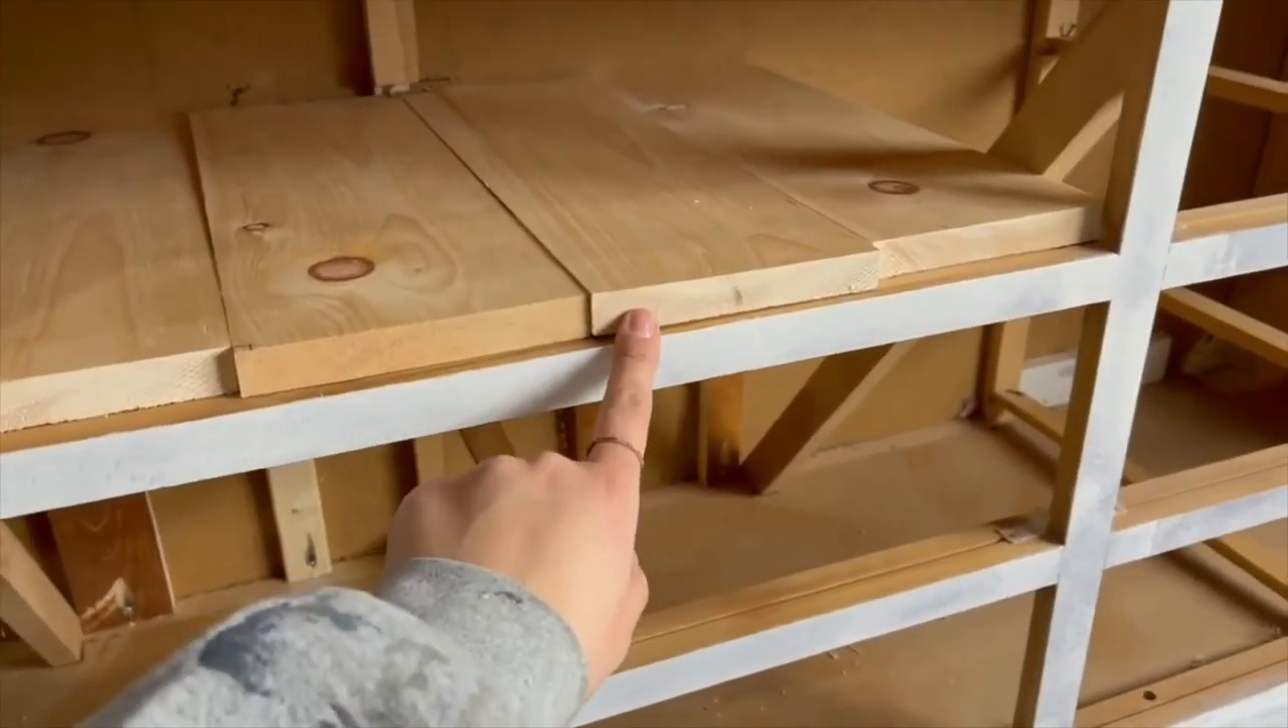So as you can see these two pieces are sticking out a little bit which I figured they would because of the back support.